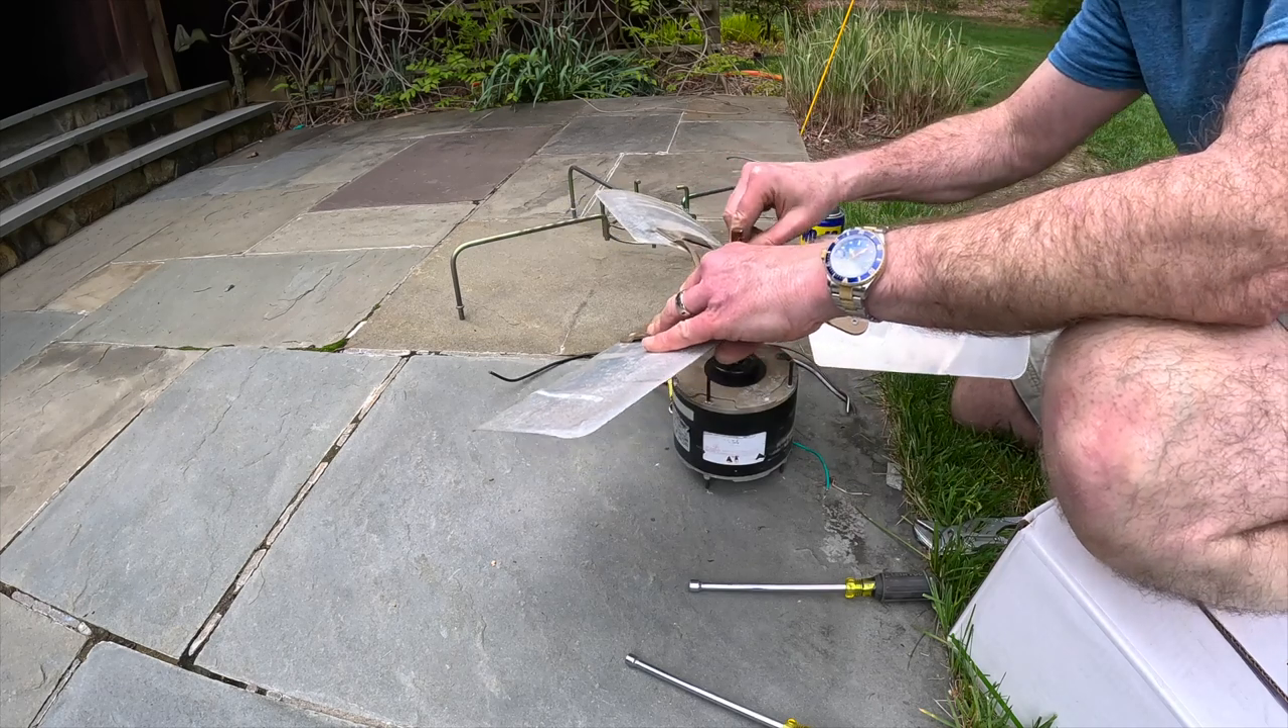So here, I just cut the wires and pulled them through, unbolted the mounting bracket with the fan attached, and pulled the whole thing out.